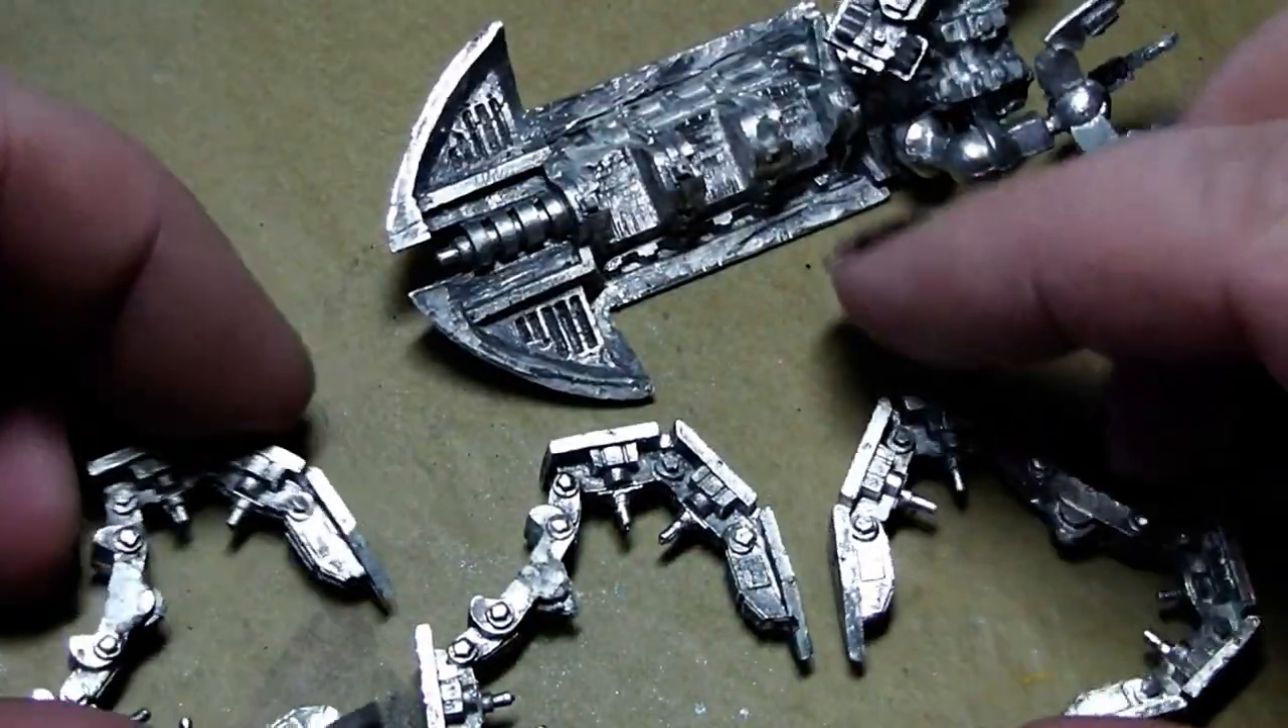I only attach the arms and the weapon, so the legs are still loose.